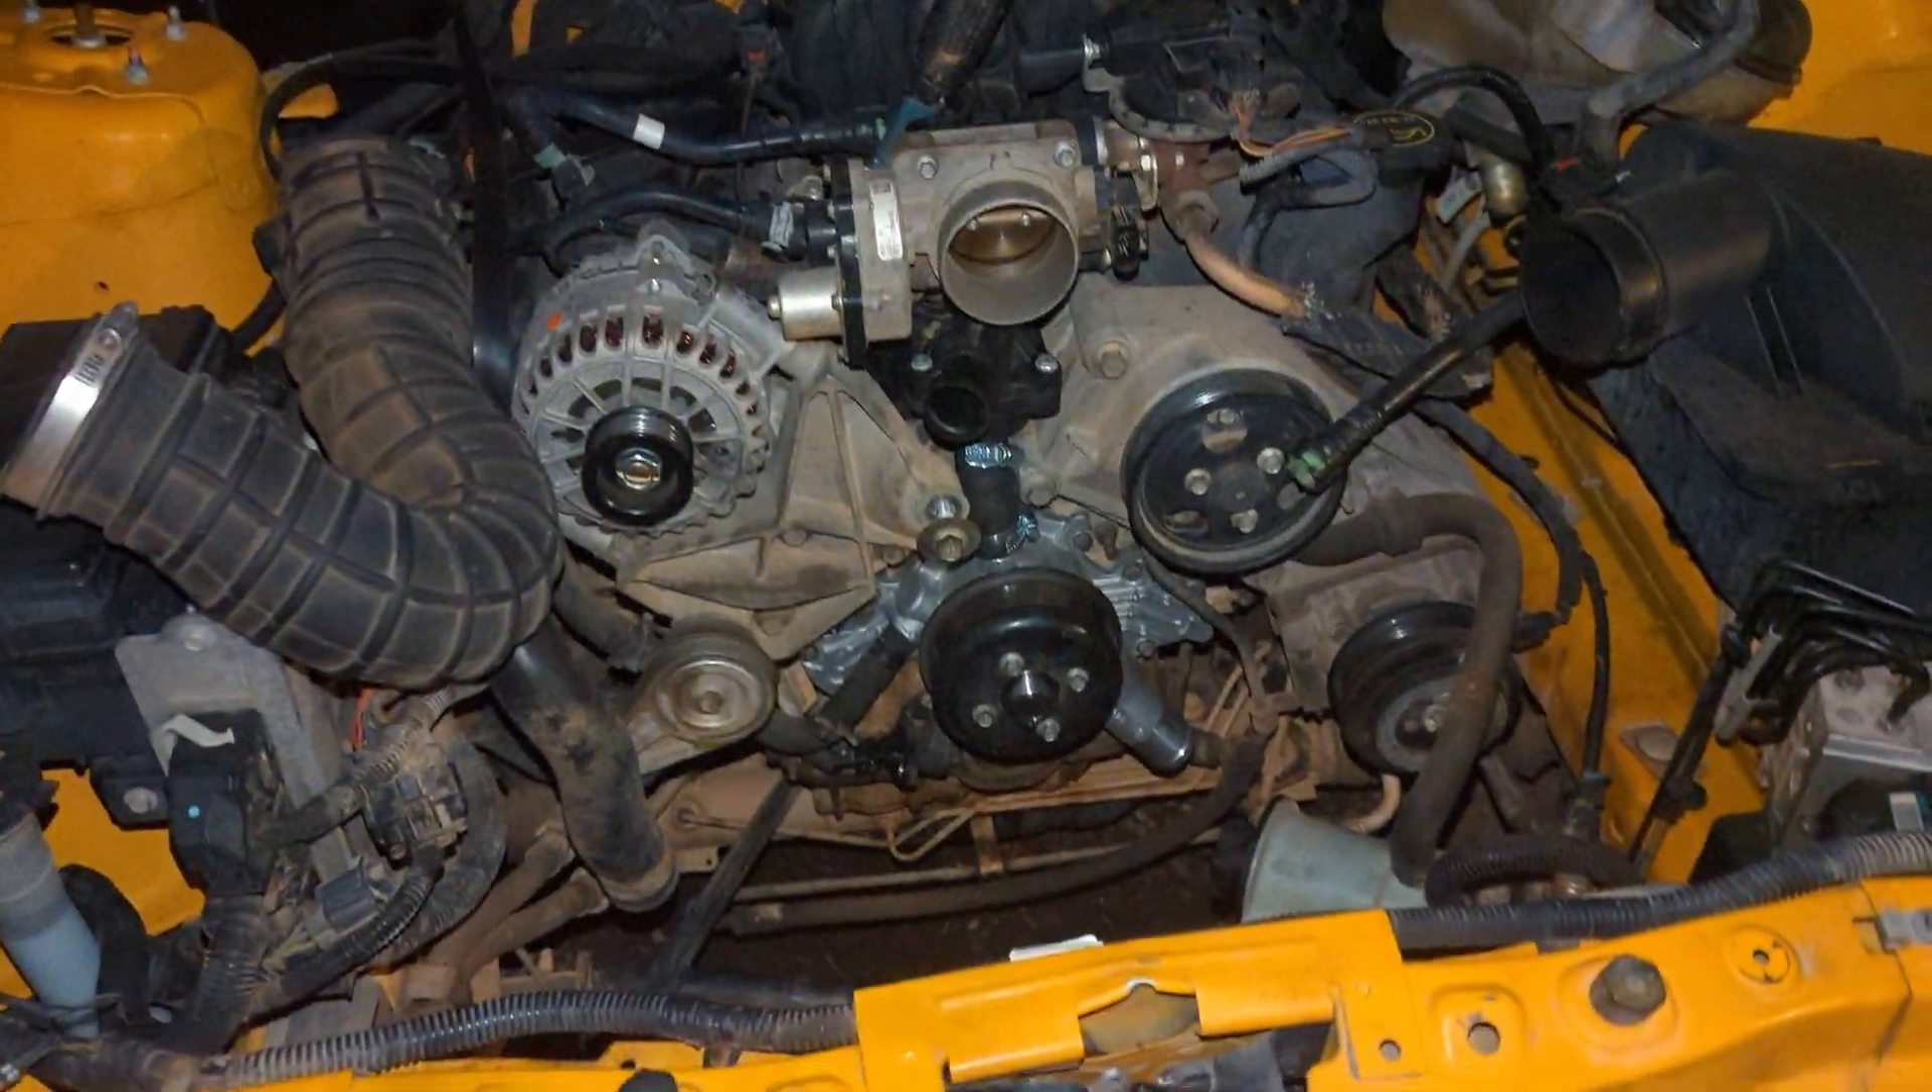And the big missing component right up here would be the radiator.